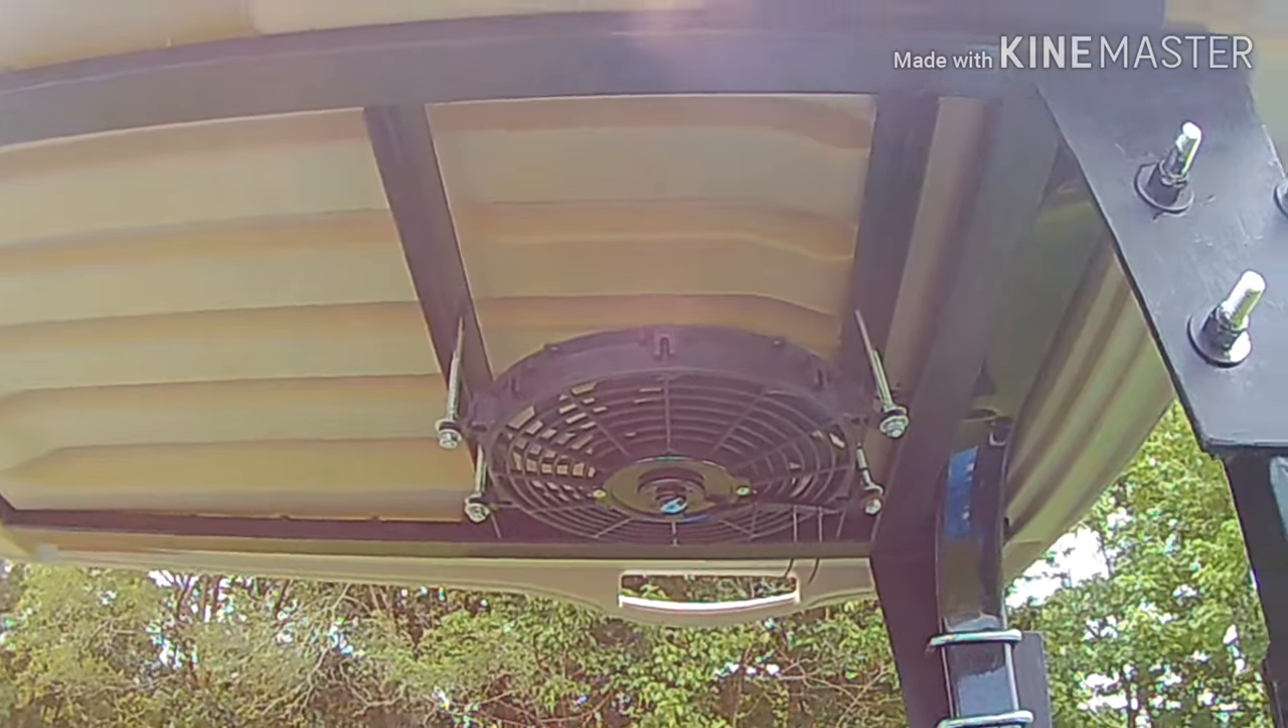And then we've got my fan dropped down with those small brackets there.